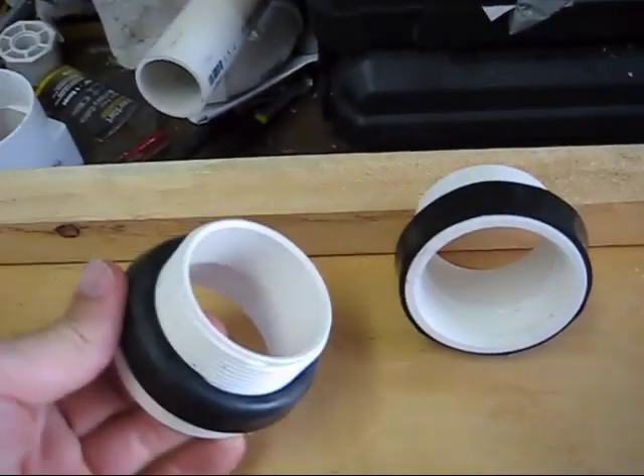Okay, so I've just stretched the gasket around the two -inch pipe.